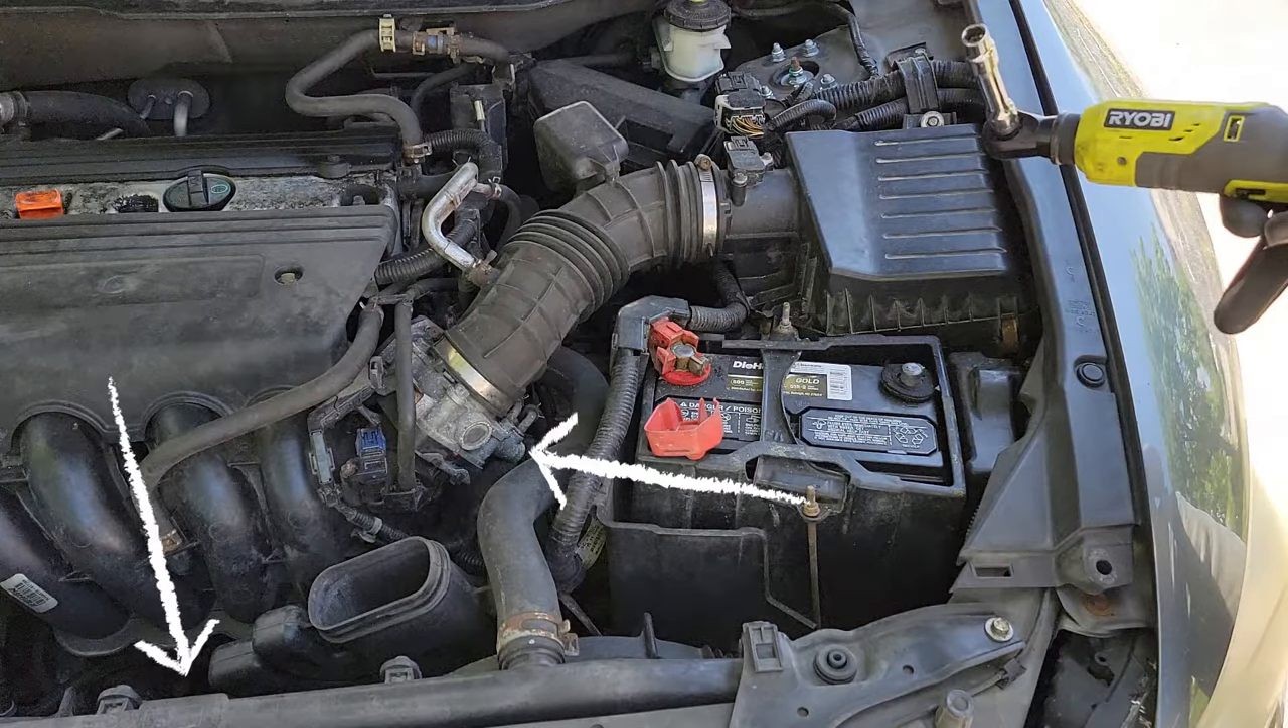I didn't remove the battery yet, but you will see me remove it shortly.